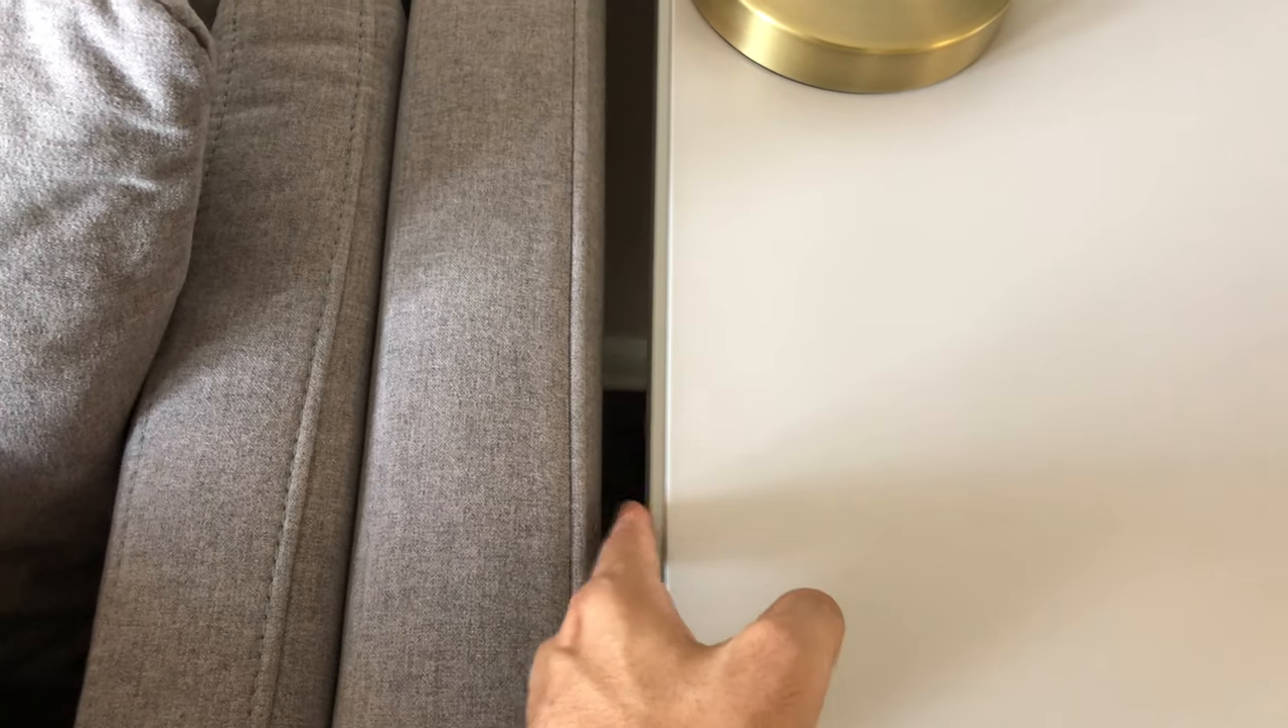You'll see there's a little gap between the actual table top and the sofa.